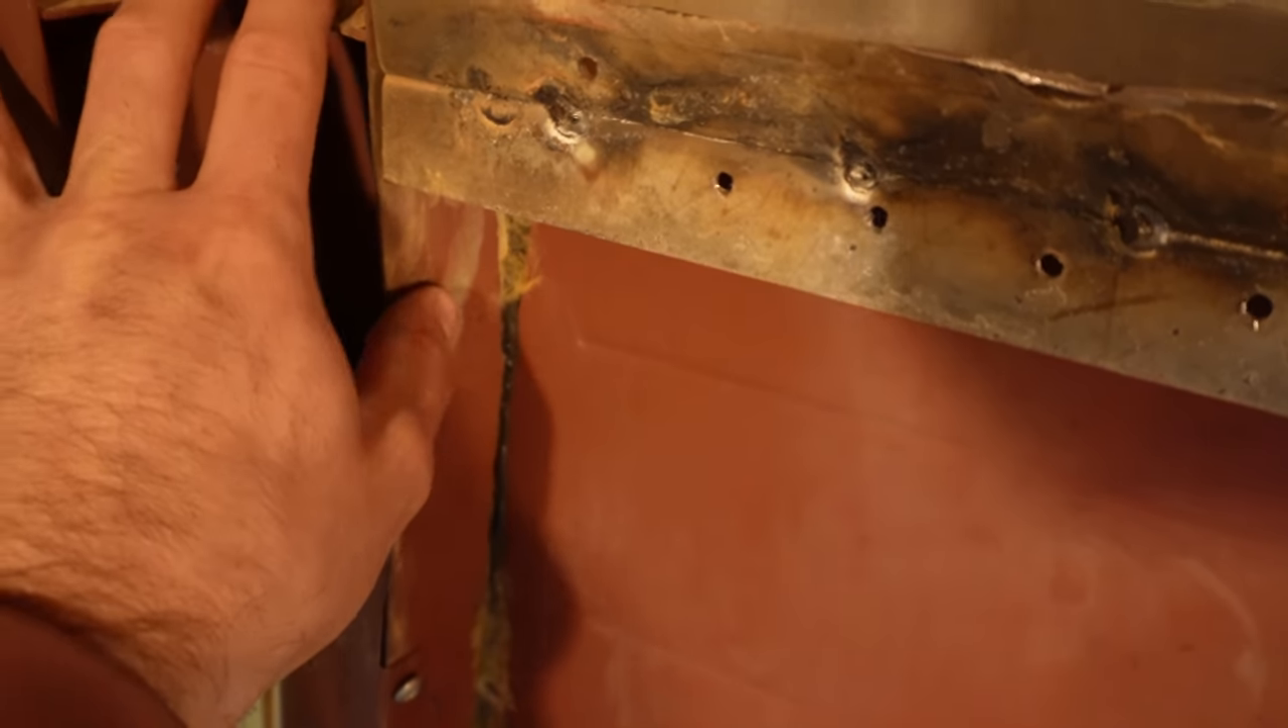And so this part of the bus will be going up and we've popped all these rivets across here.